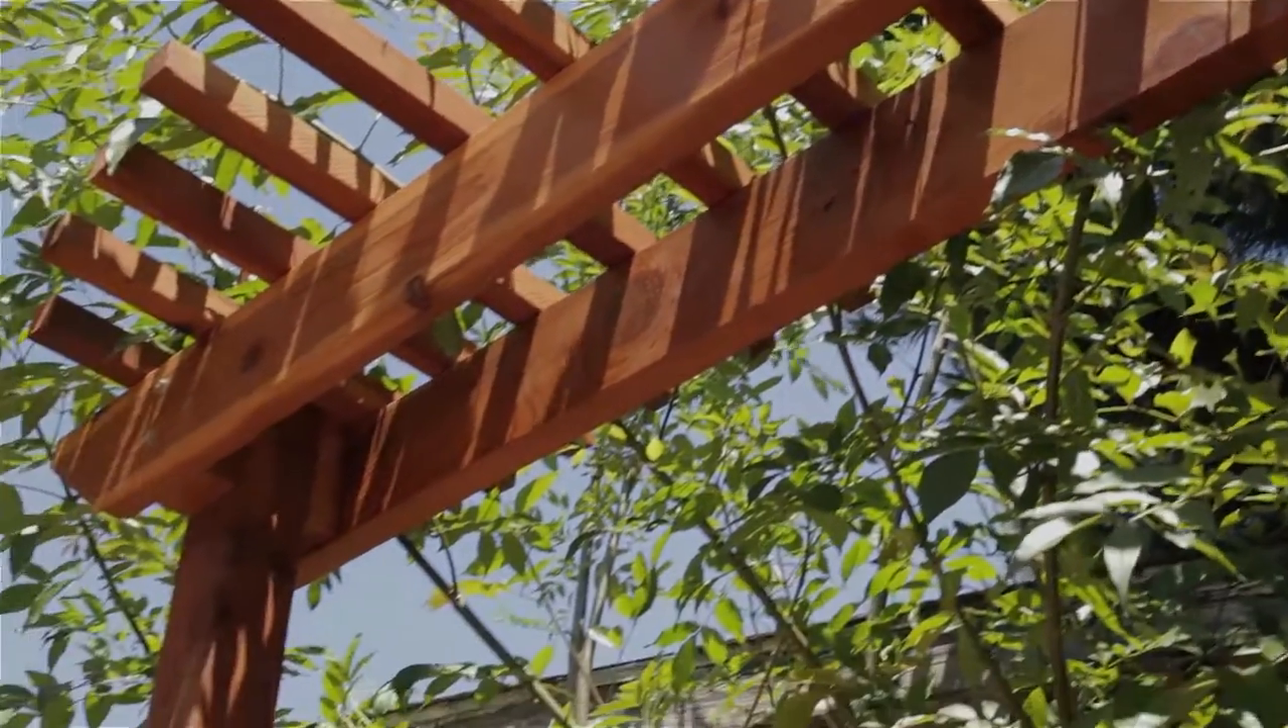From there I attached two 2x6 redwood planks at the top of the structure.